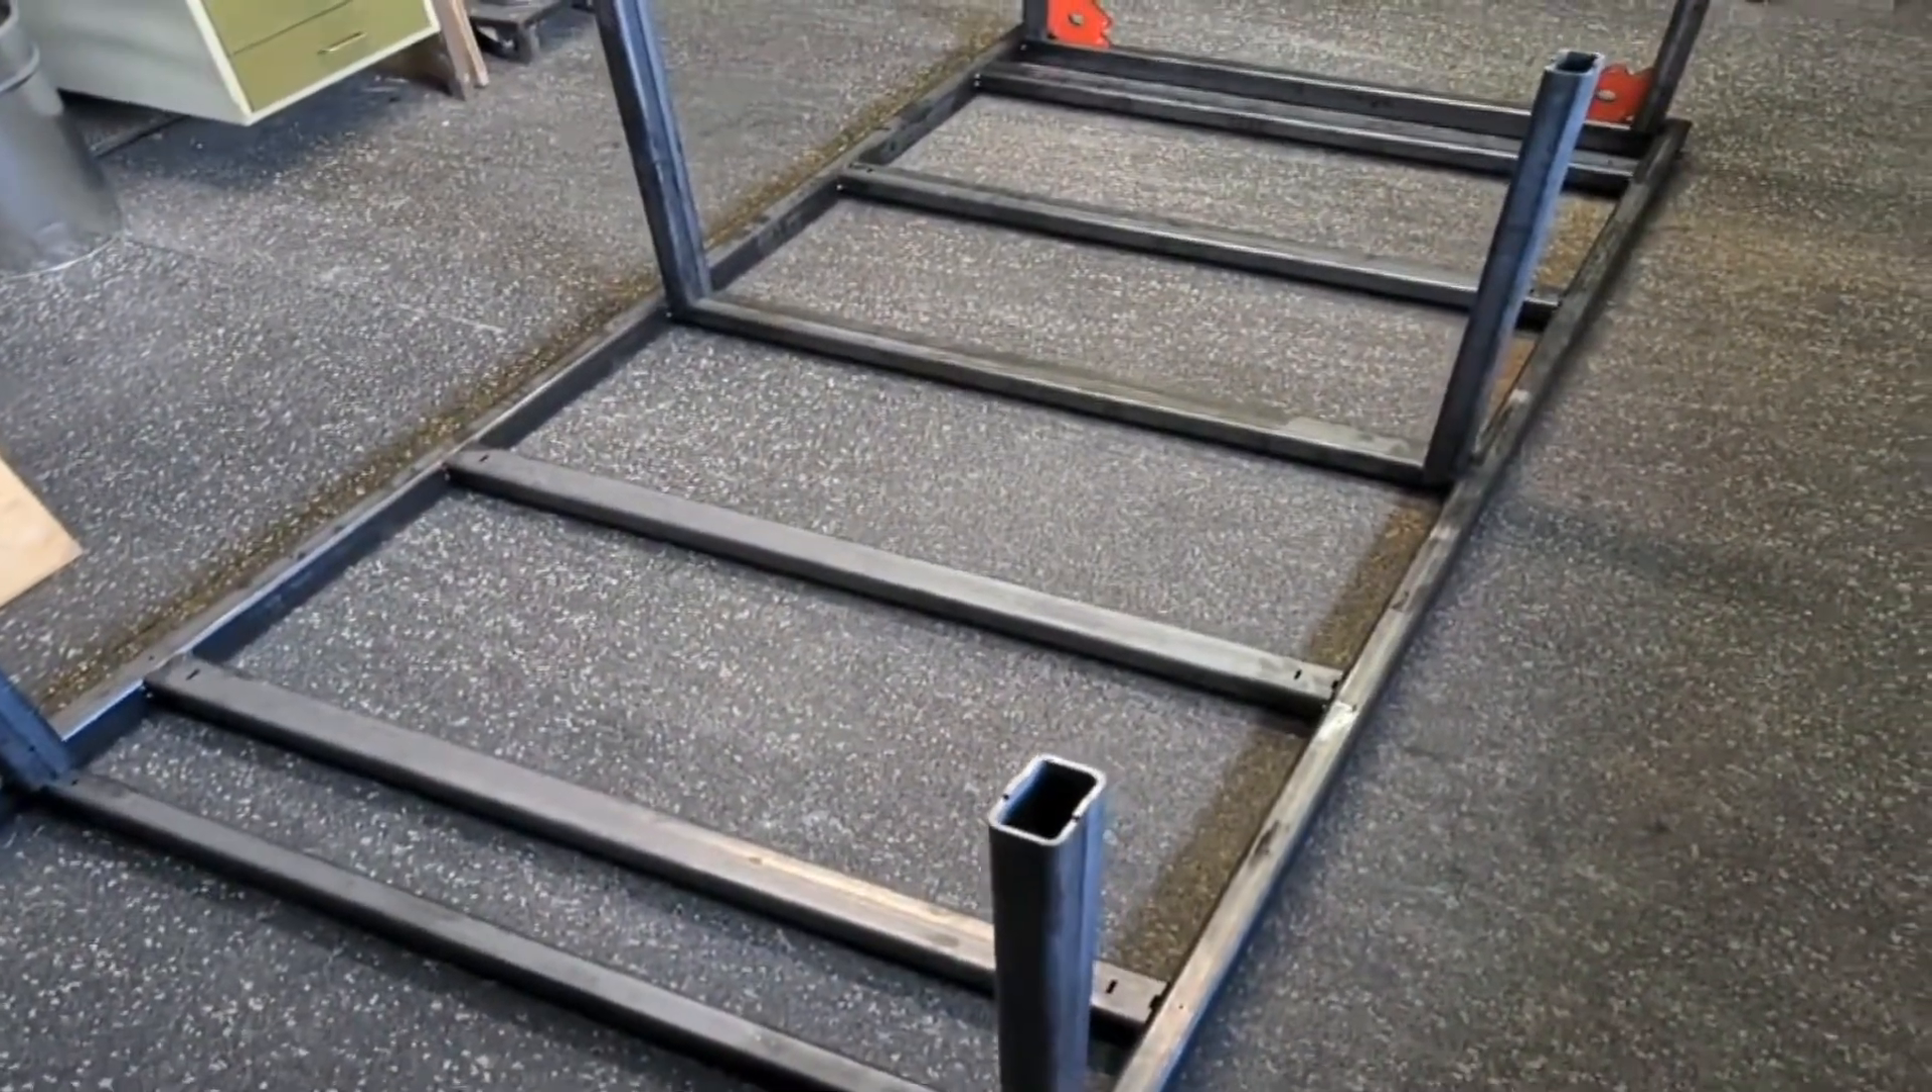Ja die beine sind jetzt aufgesteckt jetzt werden die noch ausgerichtet und gepunktet.